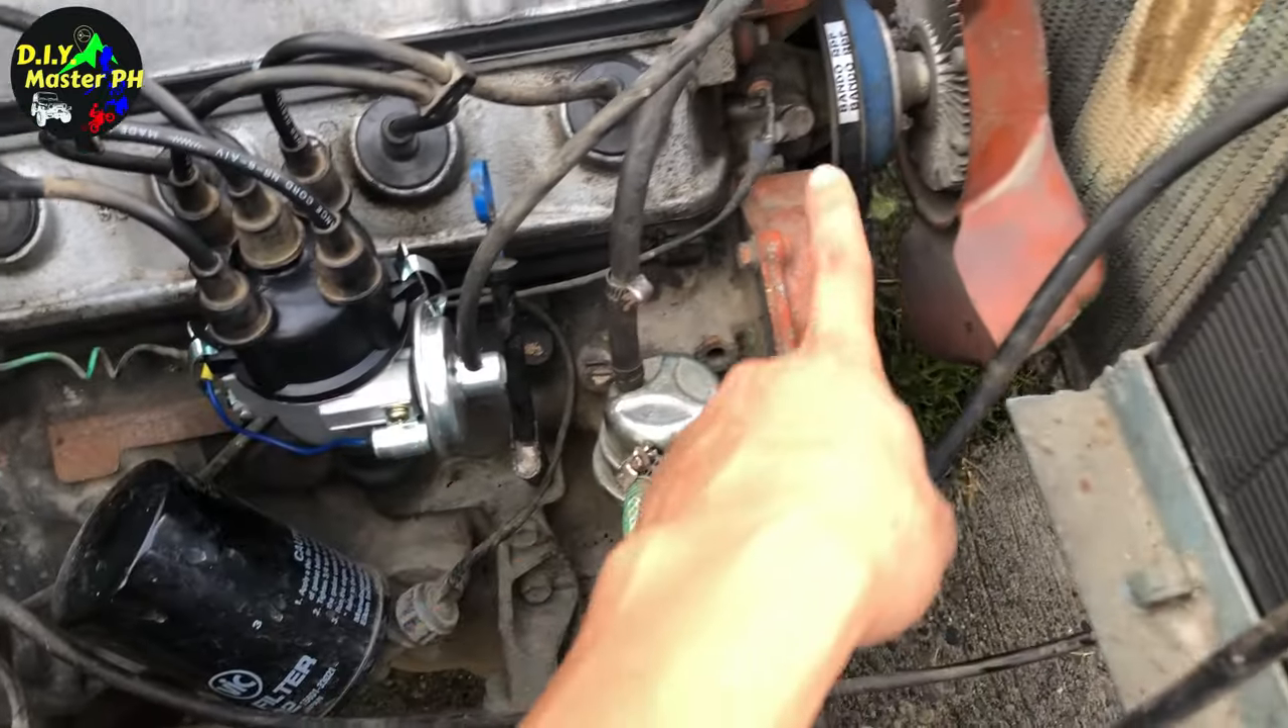Pati yung high tension wires, okay na. Naikabit na natin.